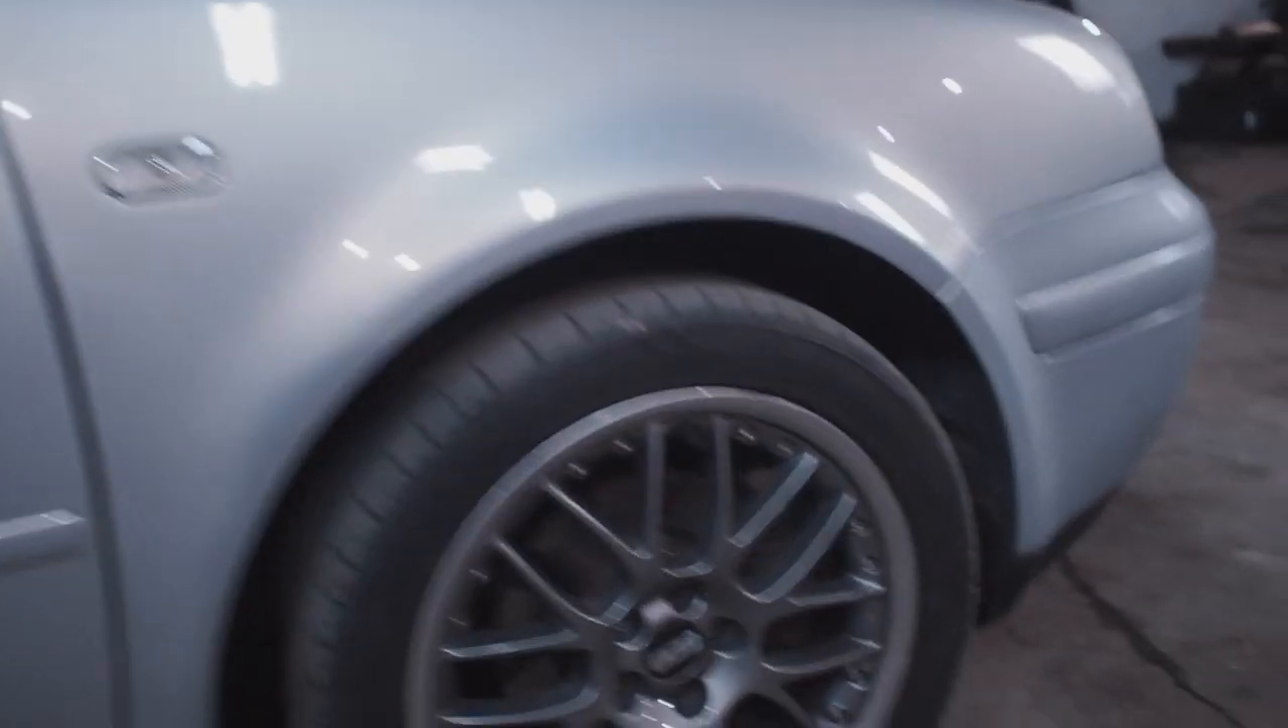As you can see still got that massive arch gap there at the front.